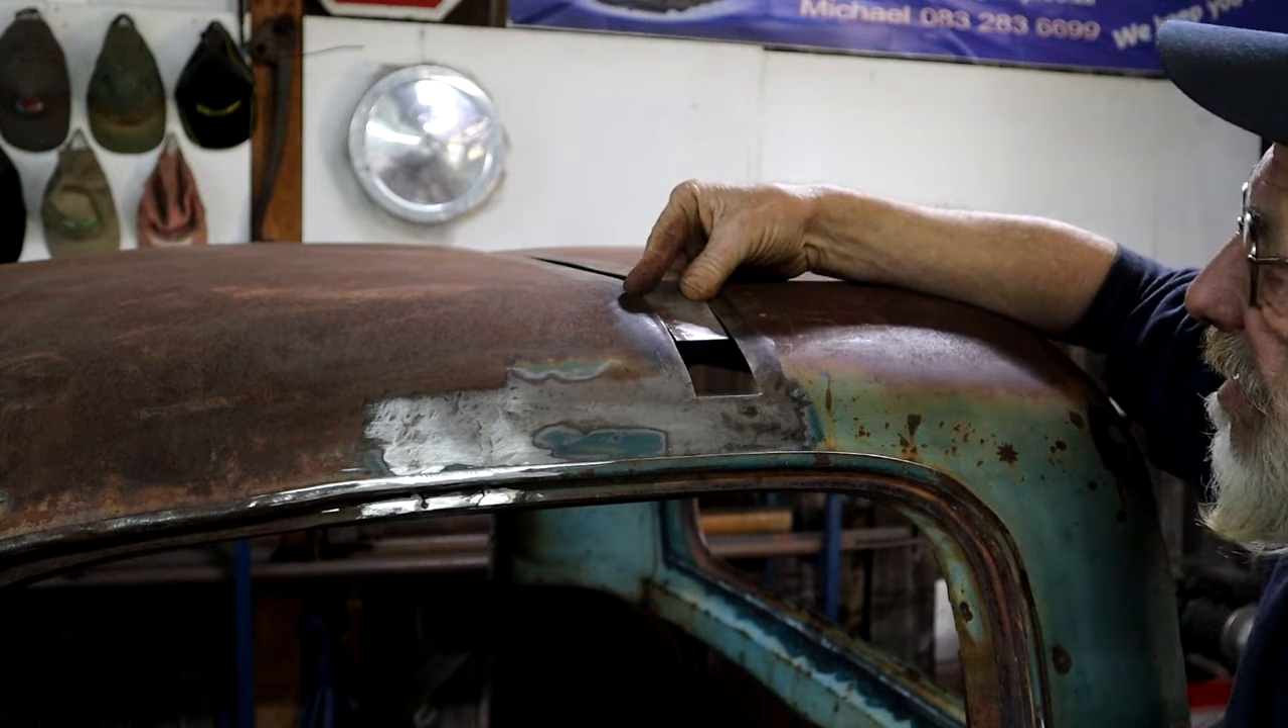But I've still got to deal with this gap that runs all the way across the roof.